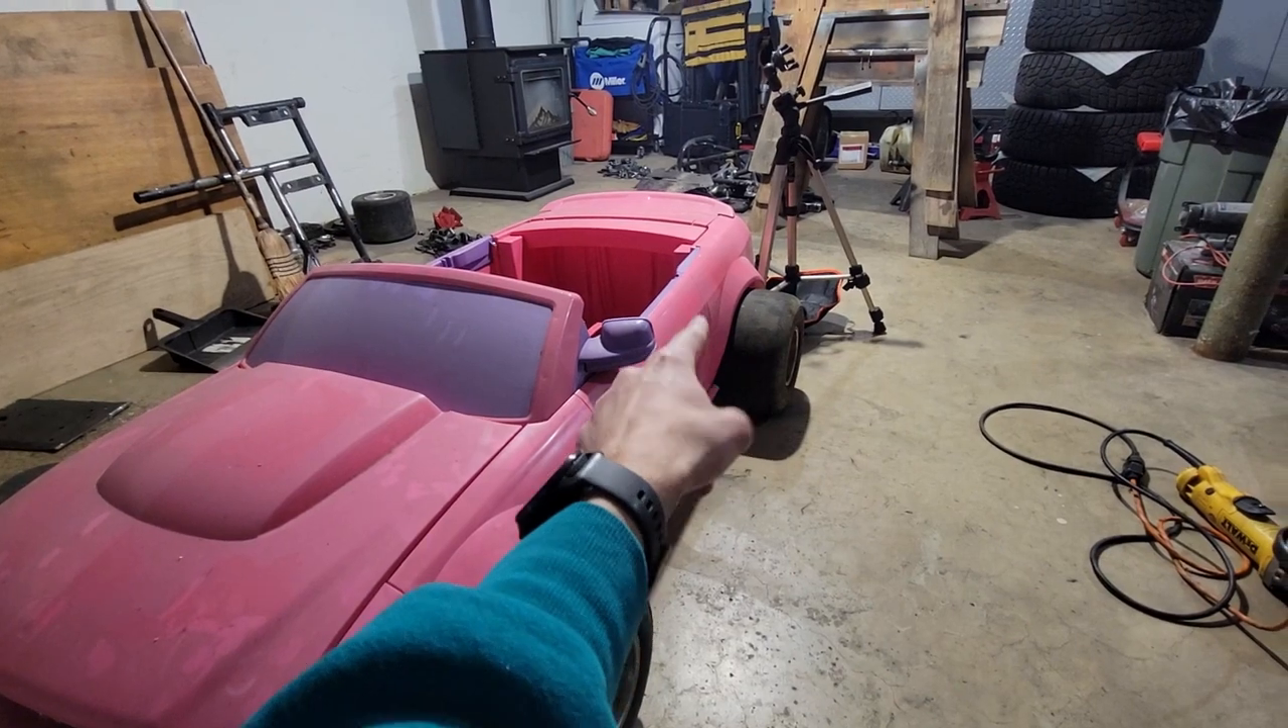We can see just how much of that tire is actually sticking out. It's basically the entire thing.